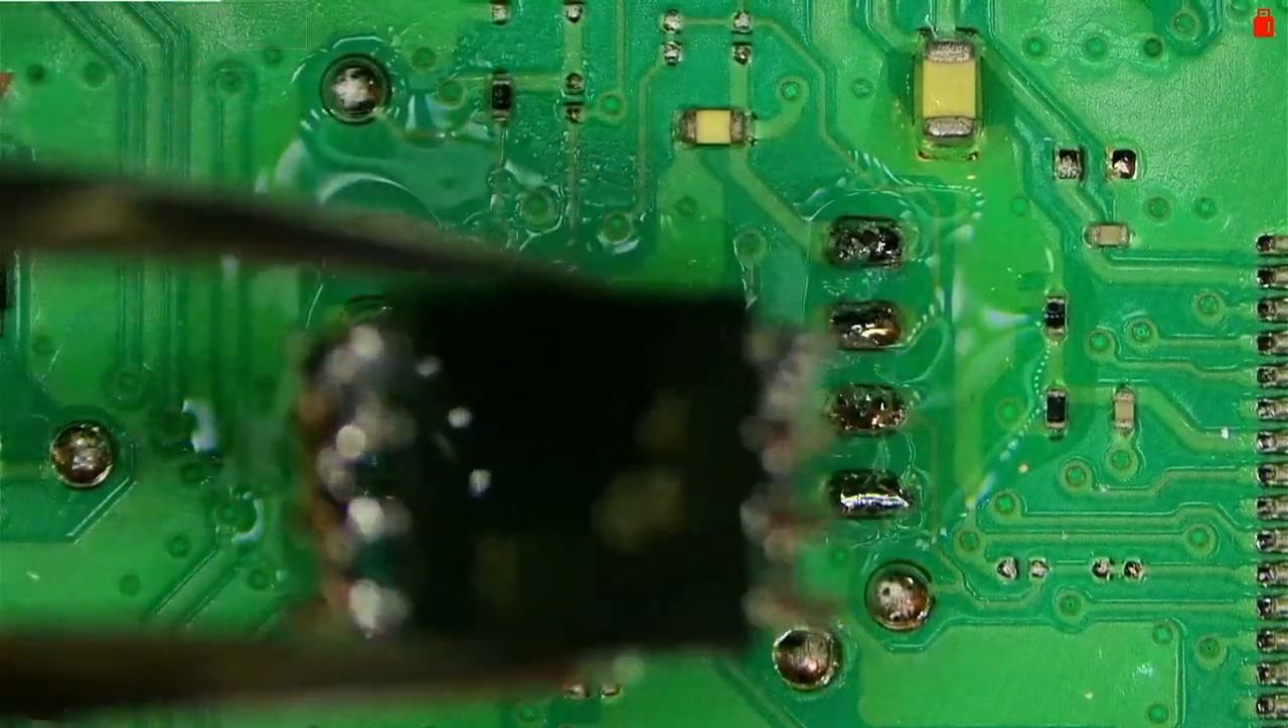So, the chip is gone. So, the chip is gone.